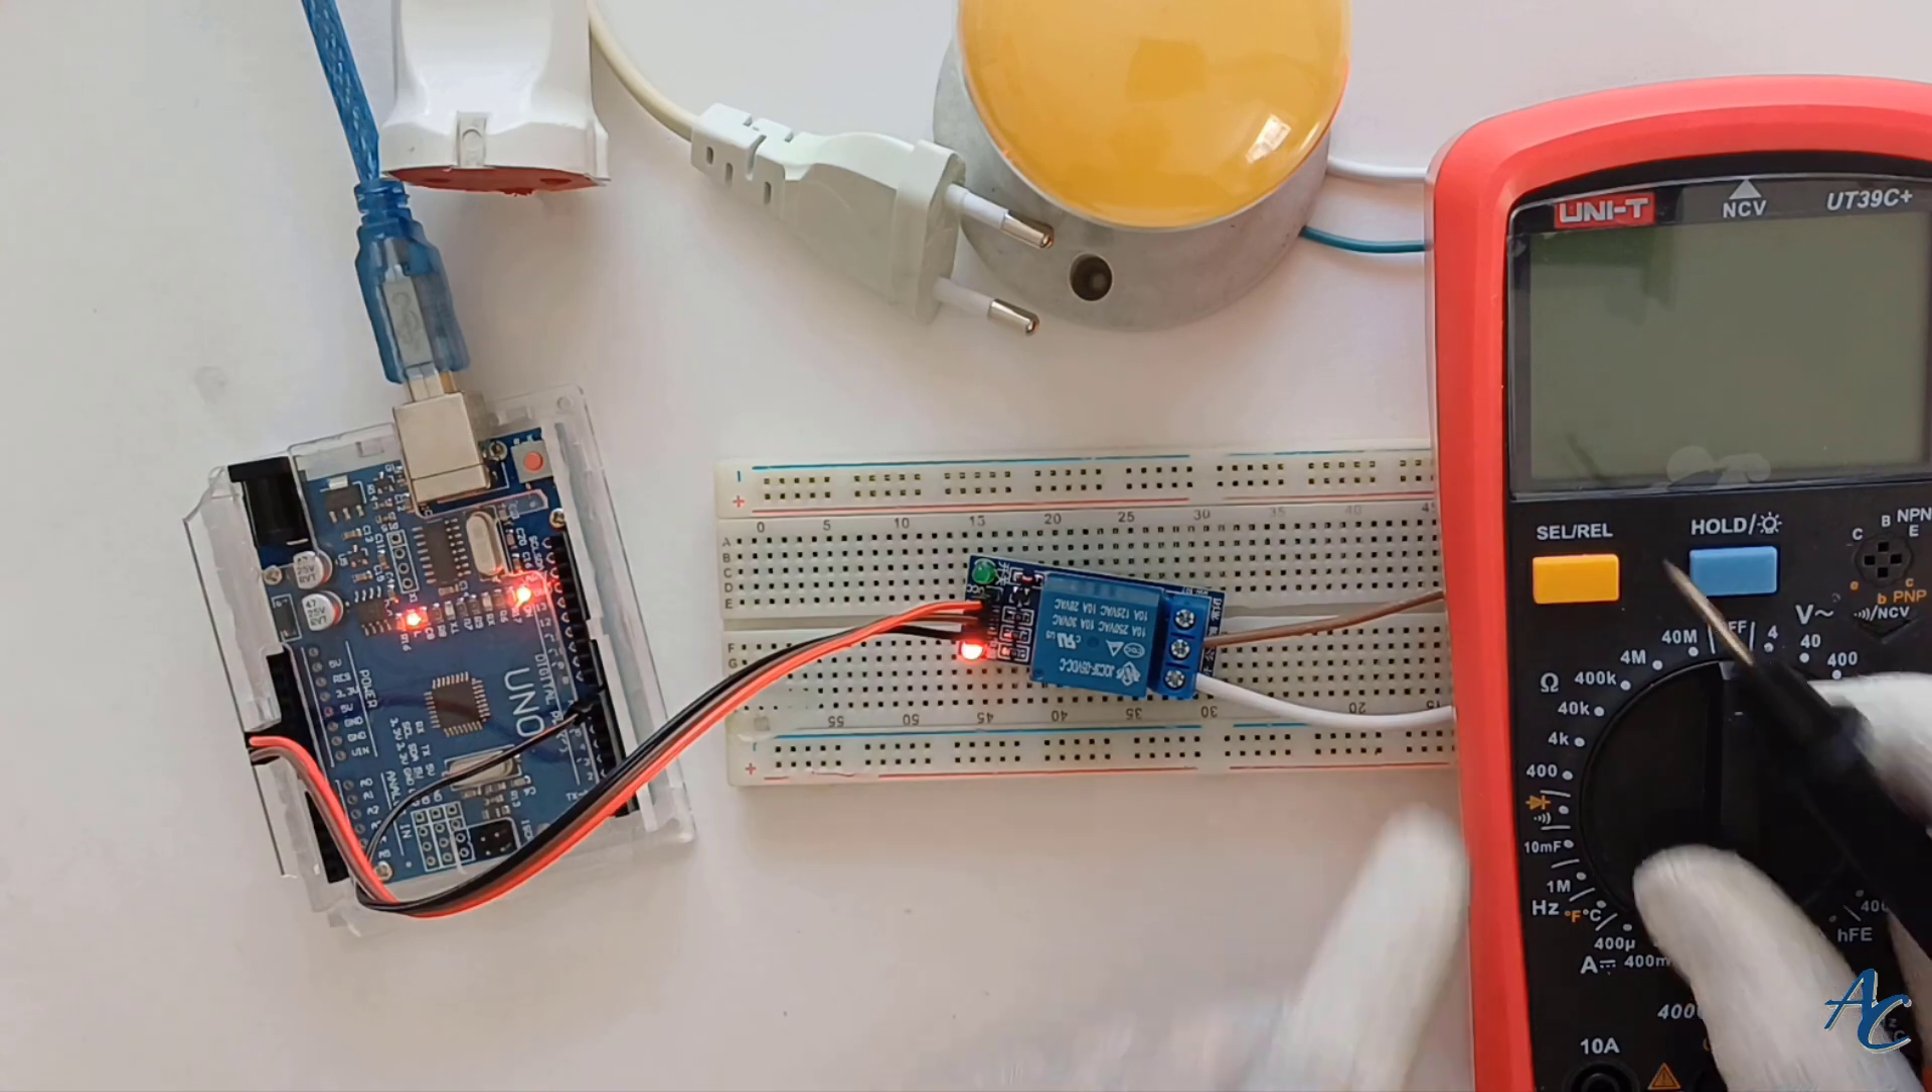Şu an elektriği bağlamadım henüz 220 volt elektriği.